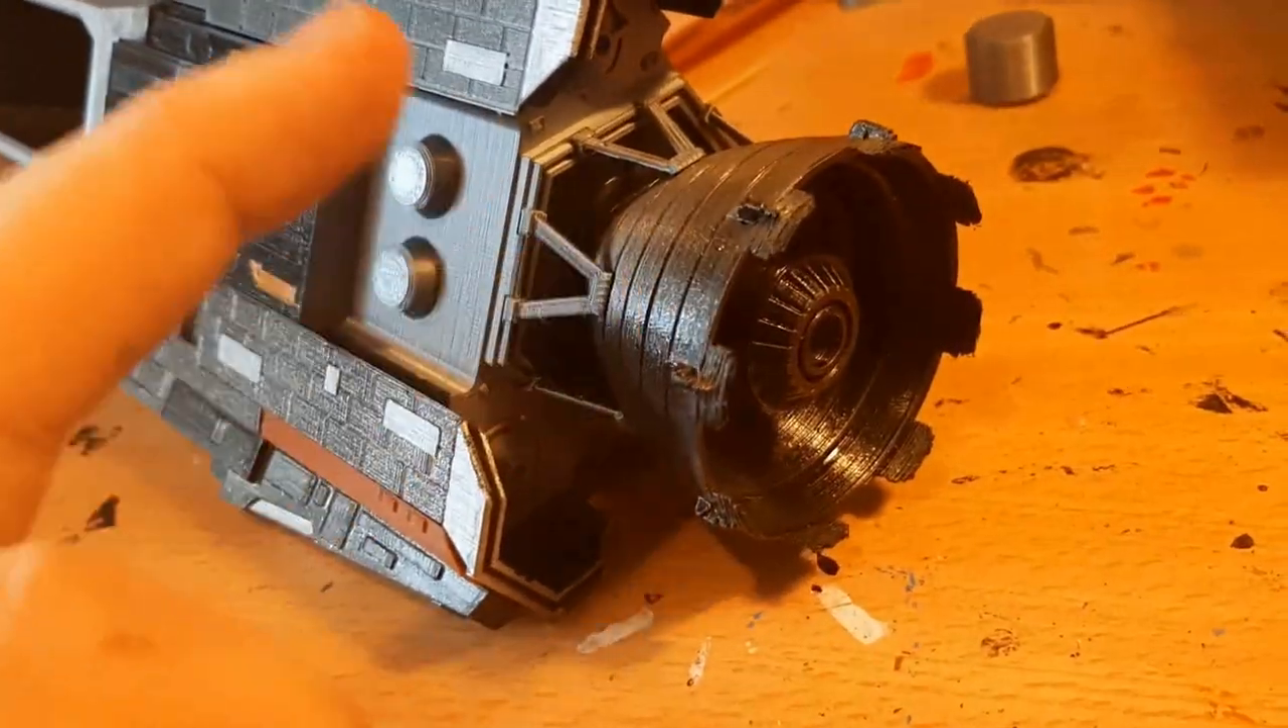So here the driving cone as well as the supports are already there.